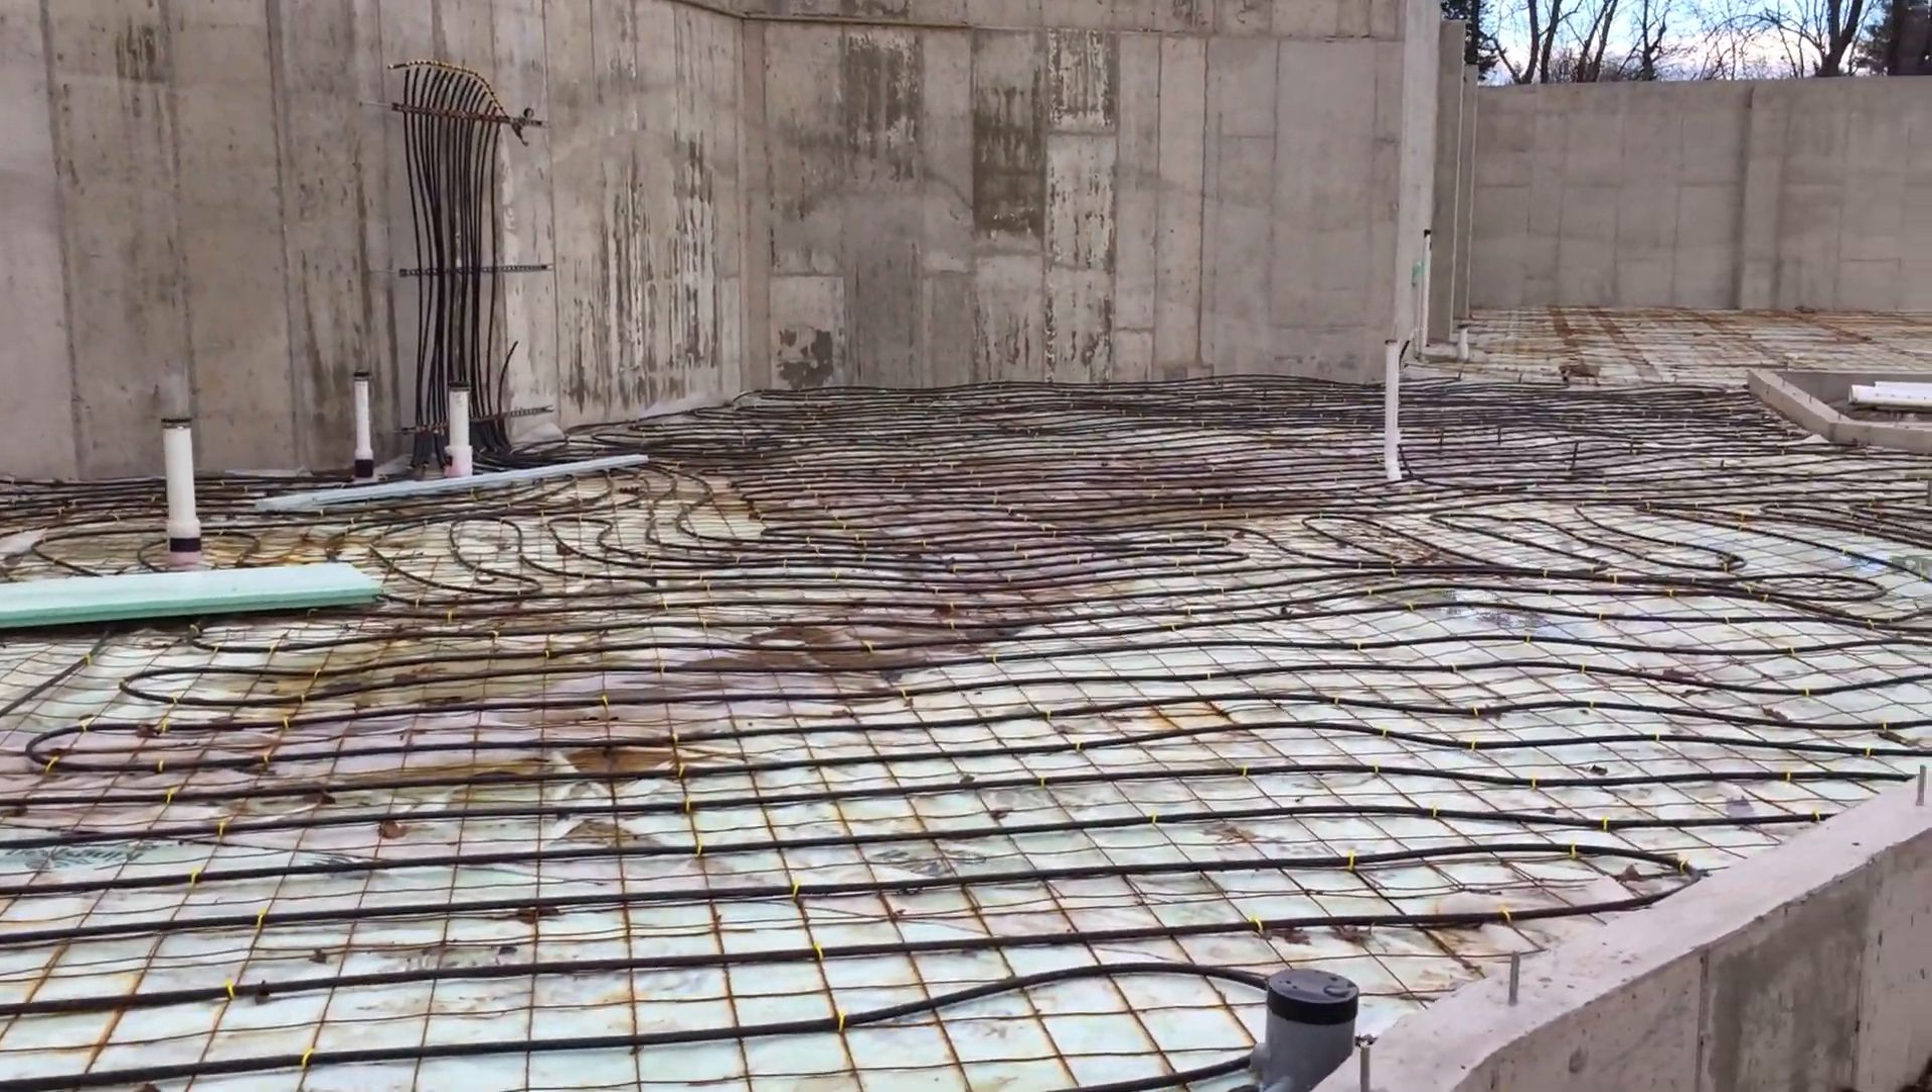As you can see, the manifold's still in place, all the tubing is prepped and capped, ready for concrete pour.